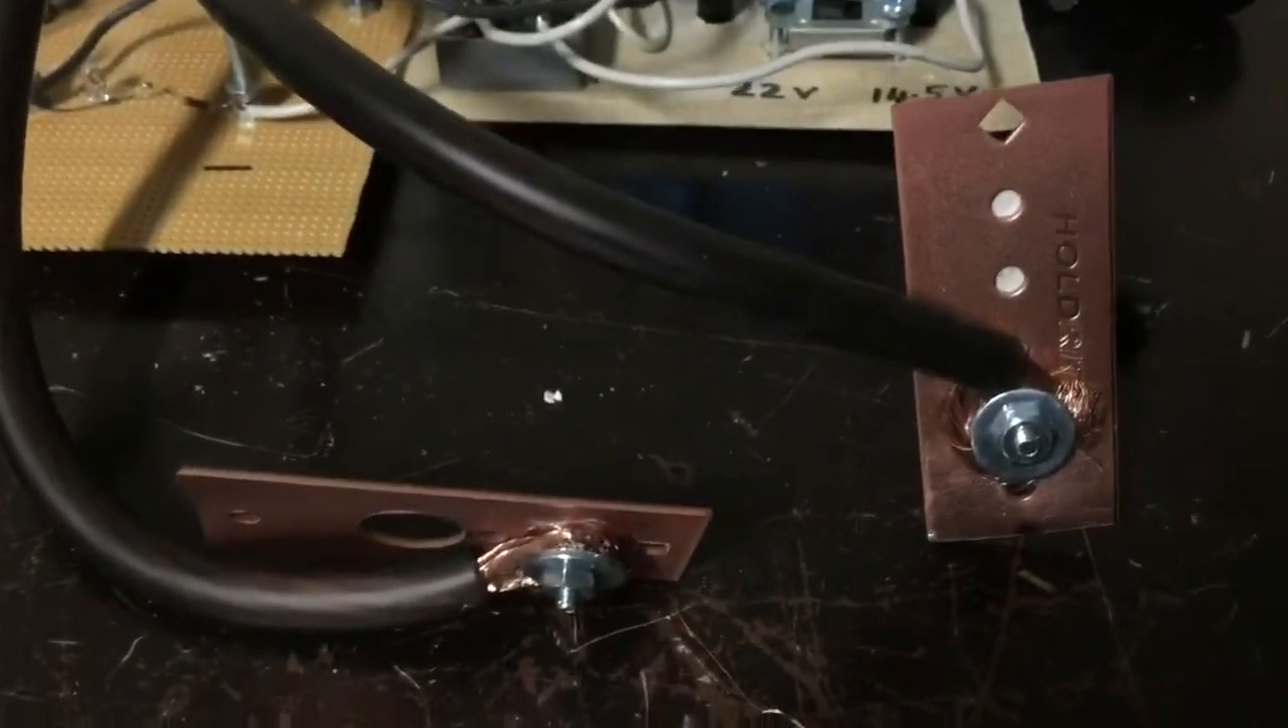Here's the setup finally done with one turn of four gauge wire and with heavy duty copper terminals applied.